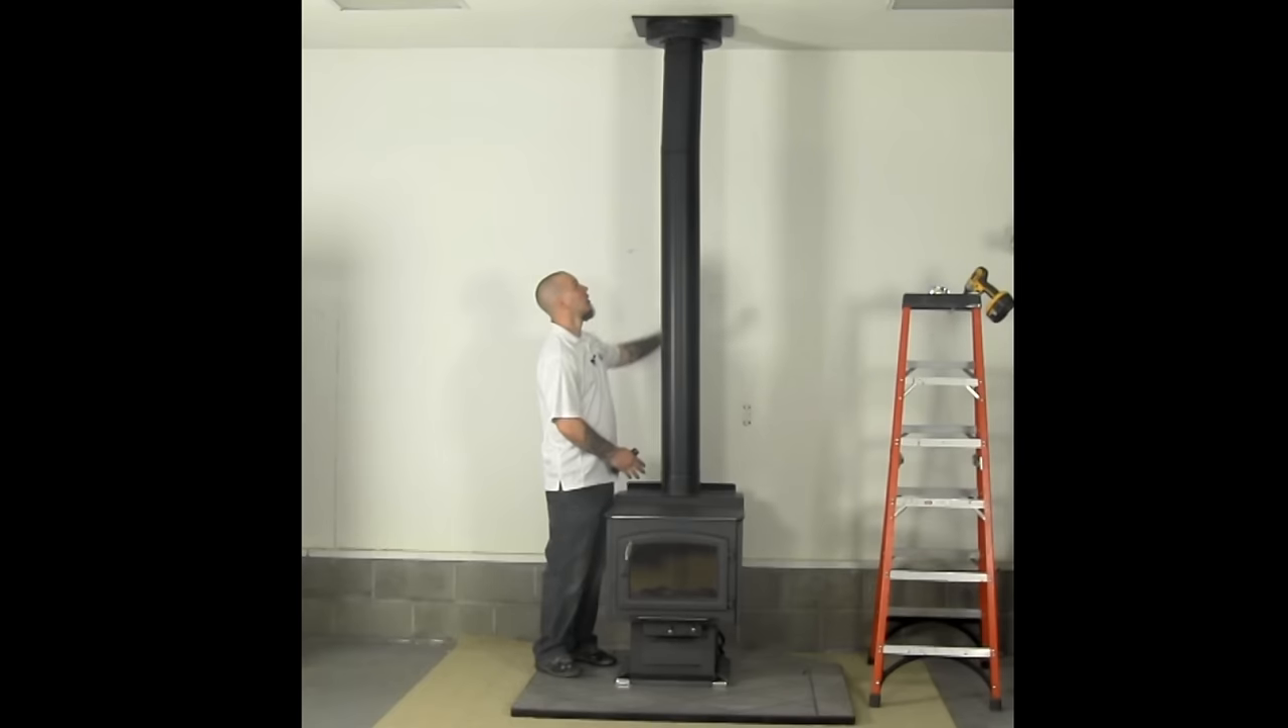Okay so we've got the pipe set into our stove top adapter.